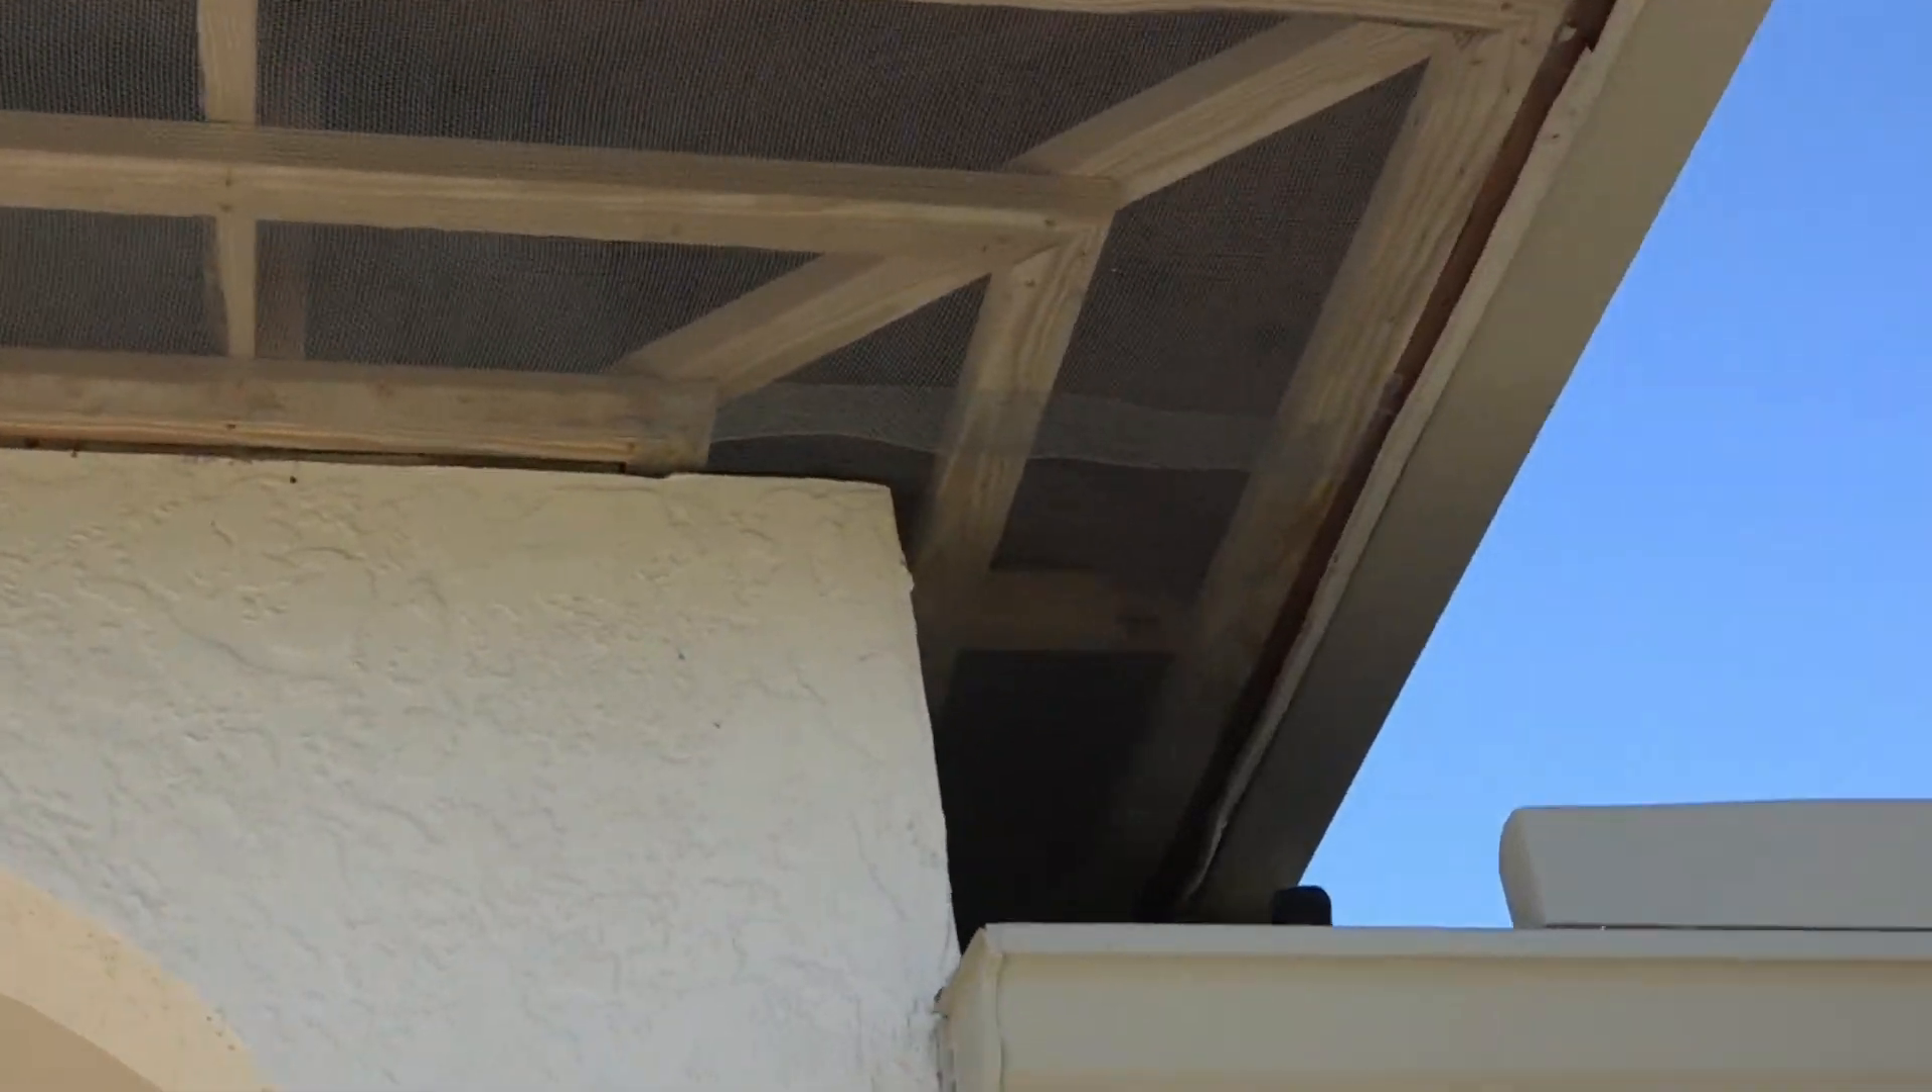Here's my temporary soffit all screened you can see I screened everything.